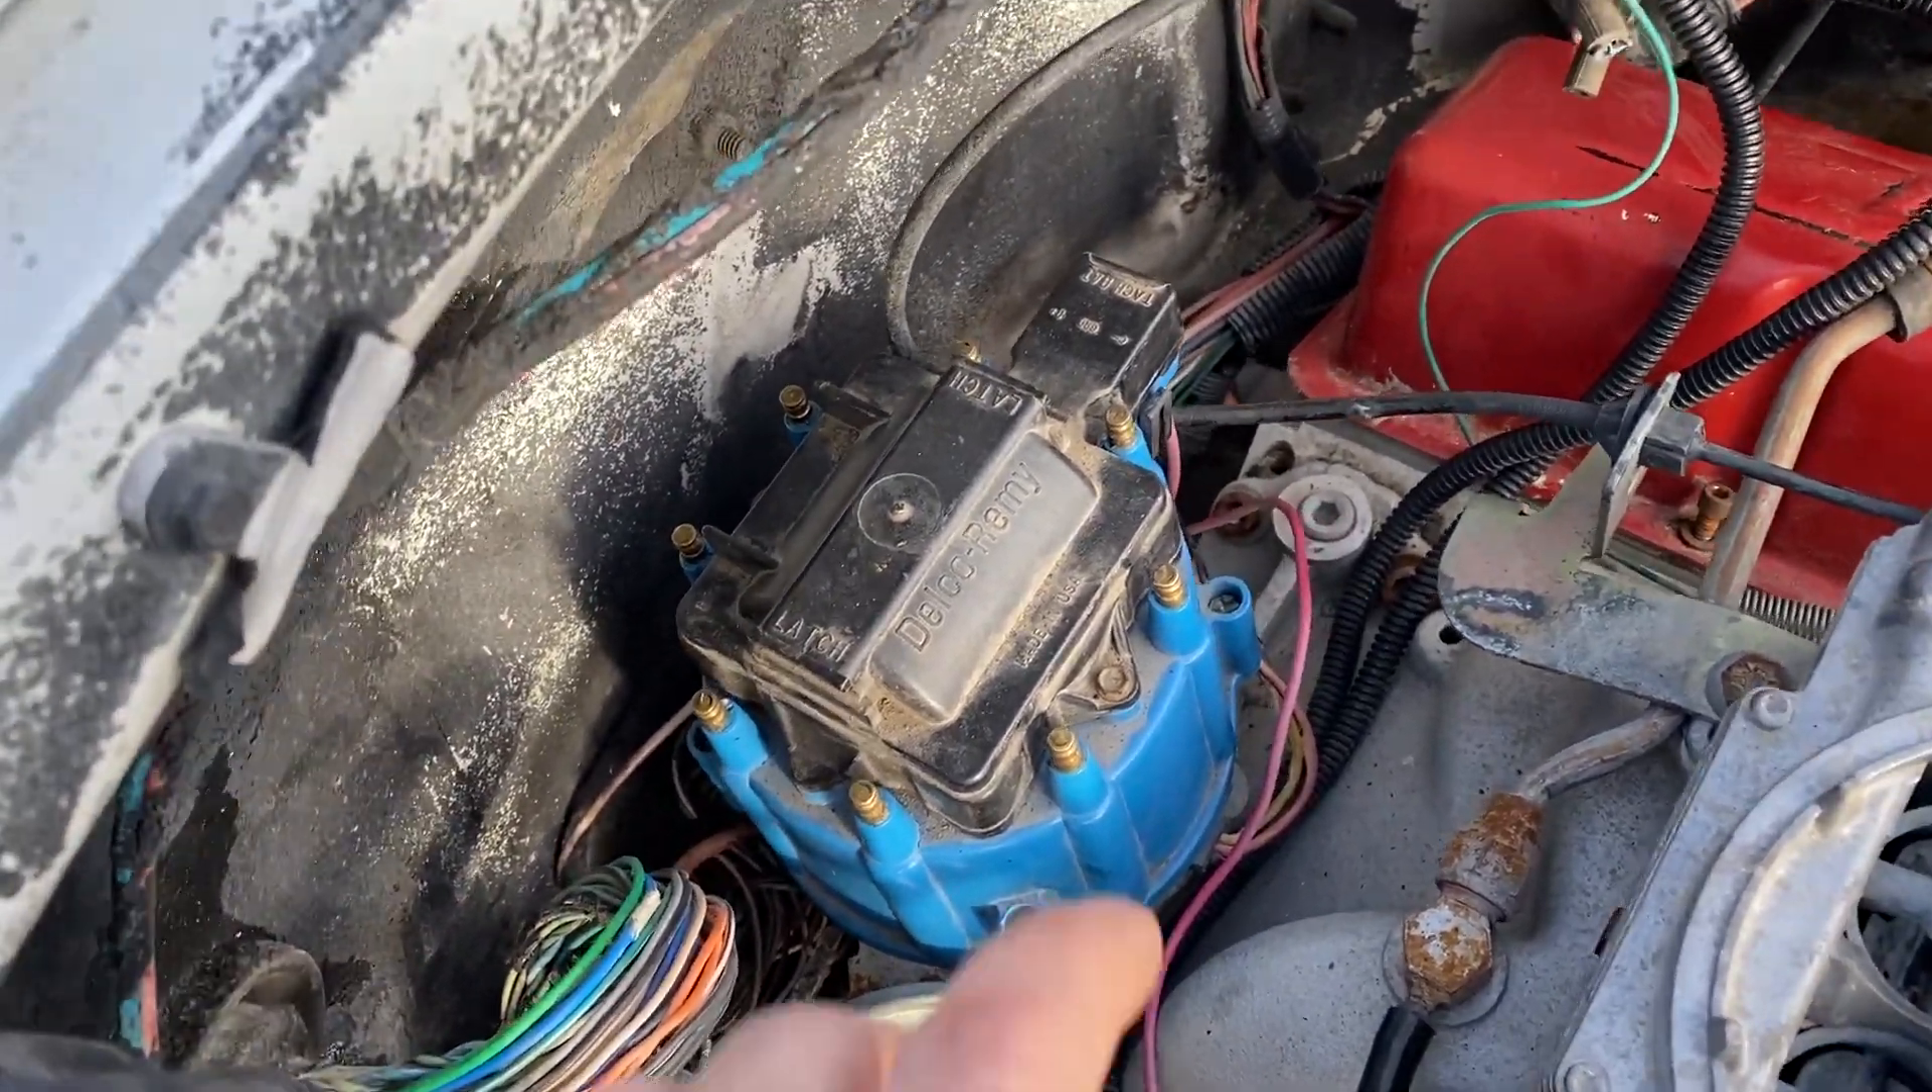Okay so we got our distributor cap back on so that's going to be our number one cylinder right there.